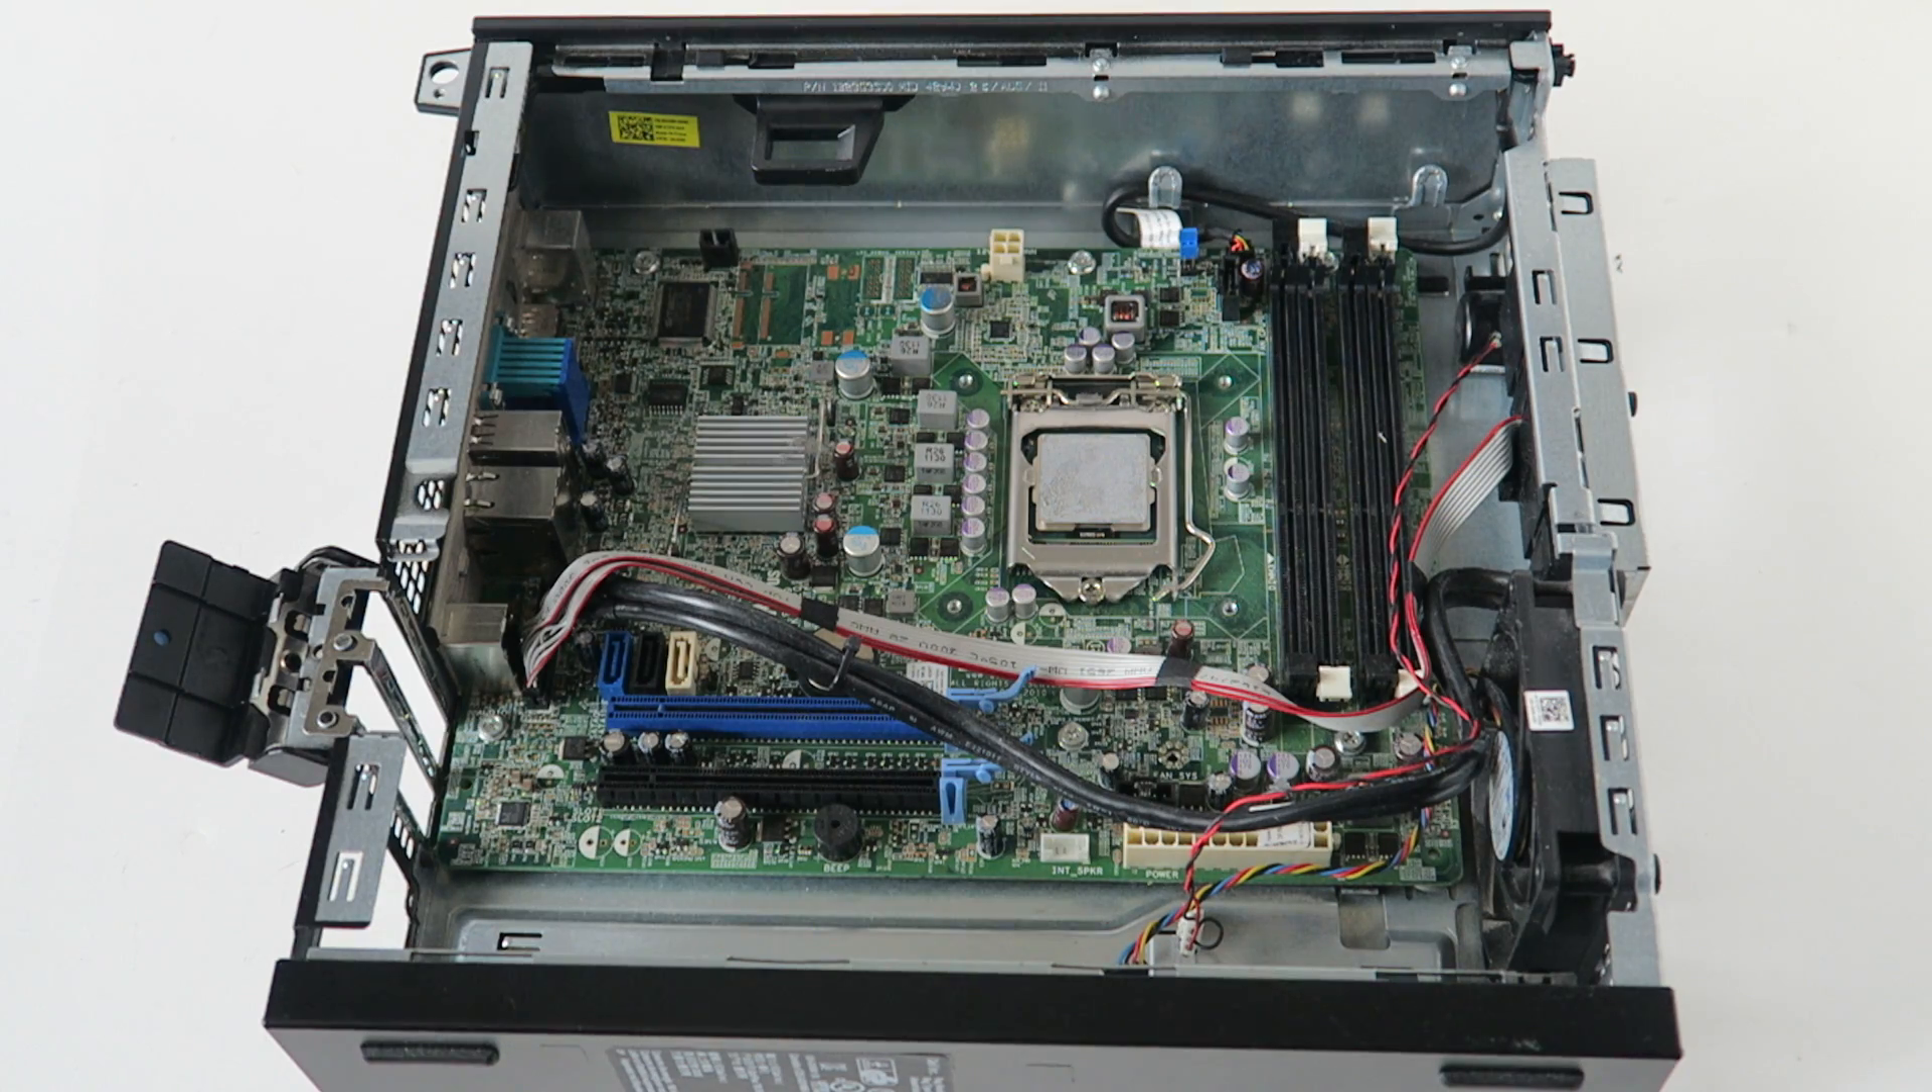So we've got the we've got the processor cooling heat sink fan removed.